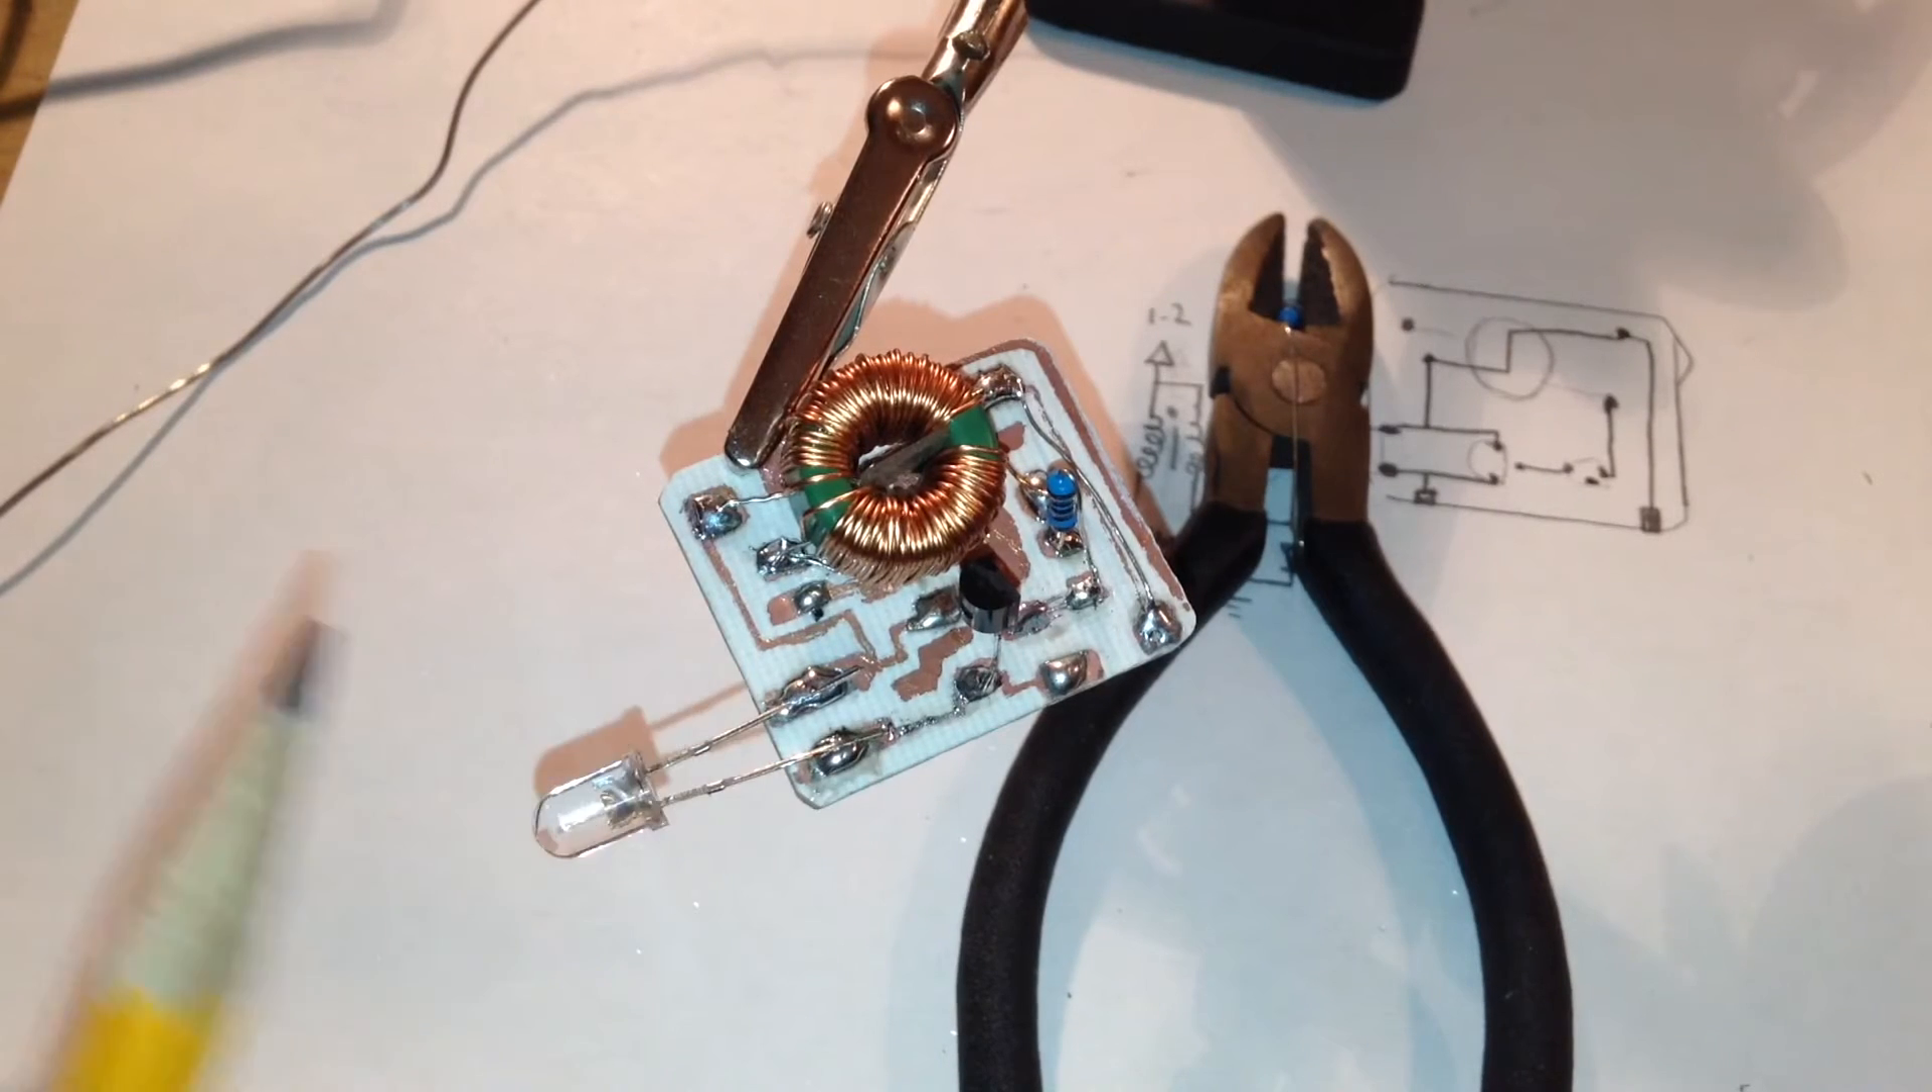The LED is soldered to these pads.